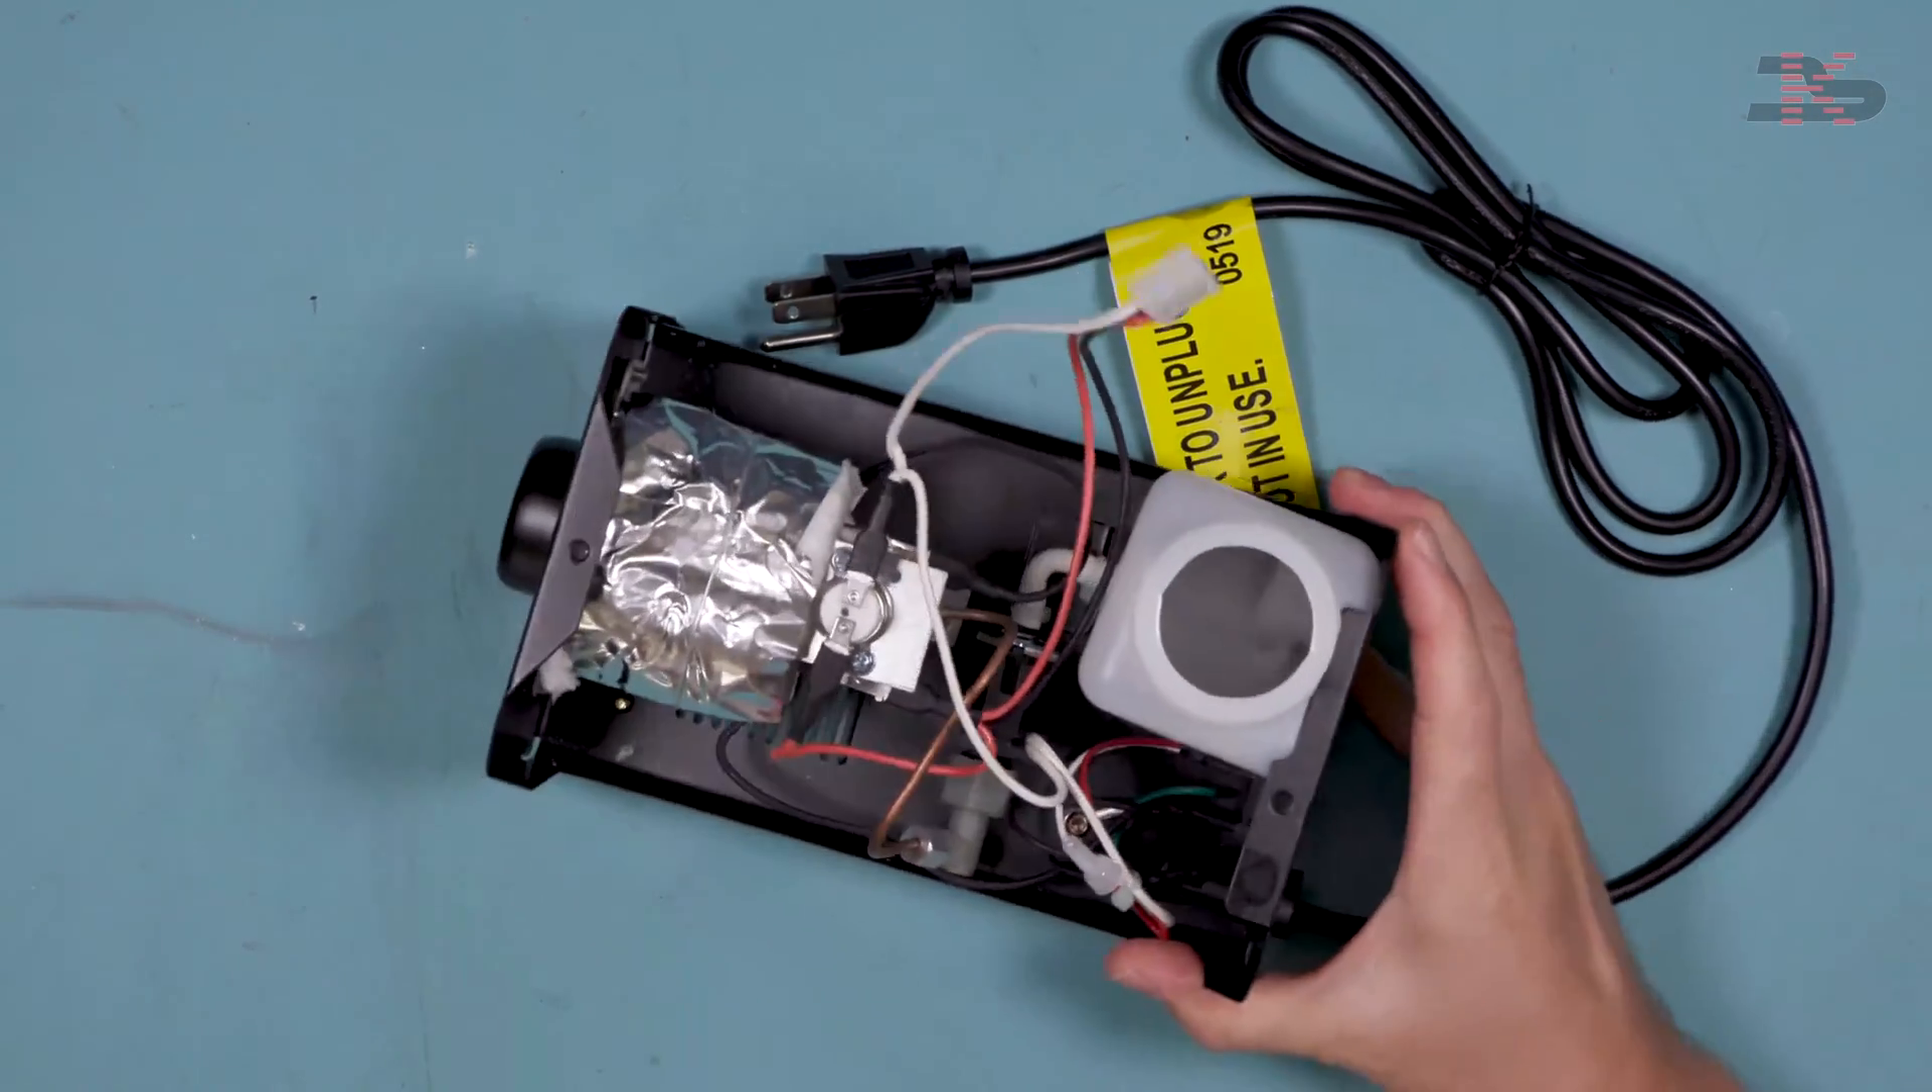Now that the top cover is off, it's important to note that this device operates at line voltage.